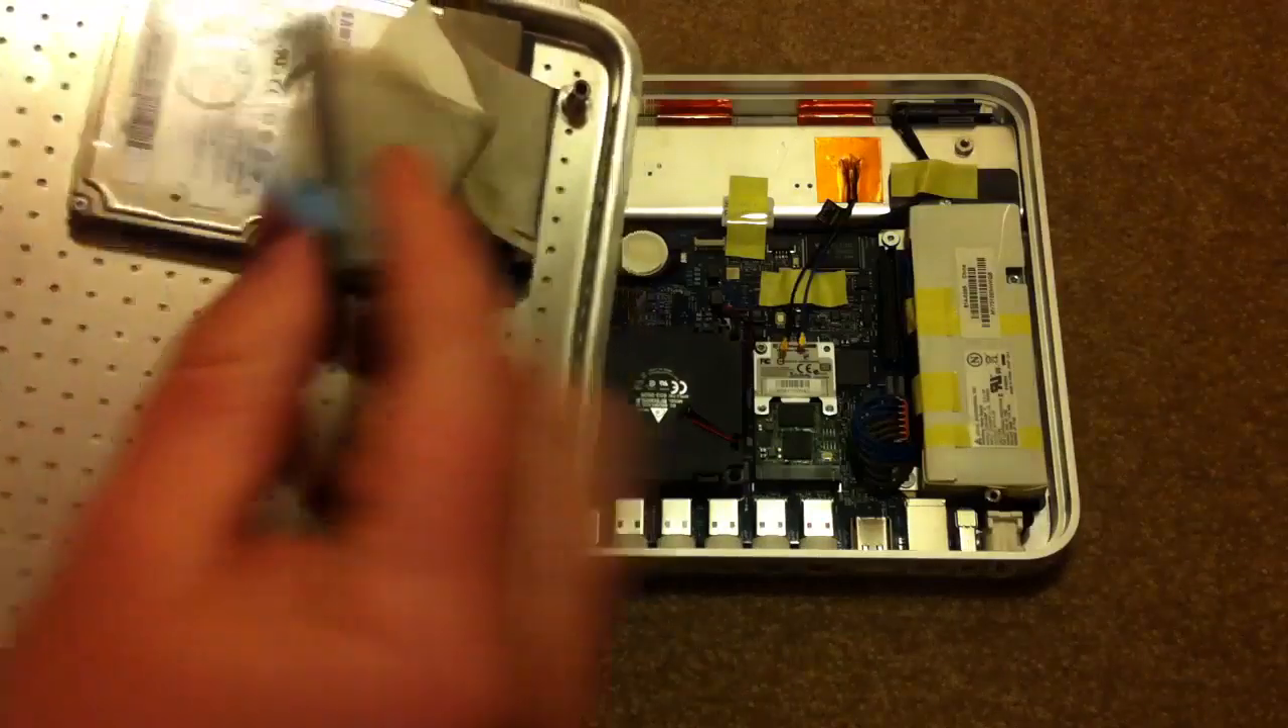All we have to do now is reattach the IDE cable and put our Apple TV back together.